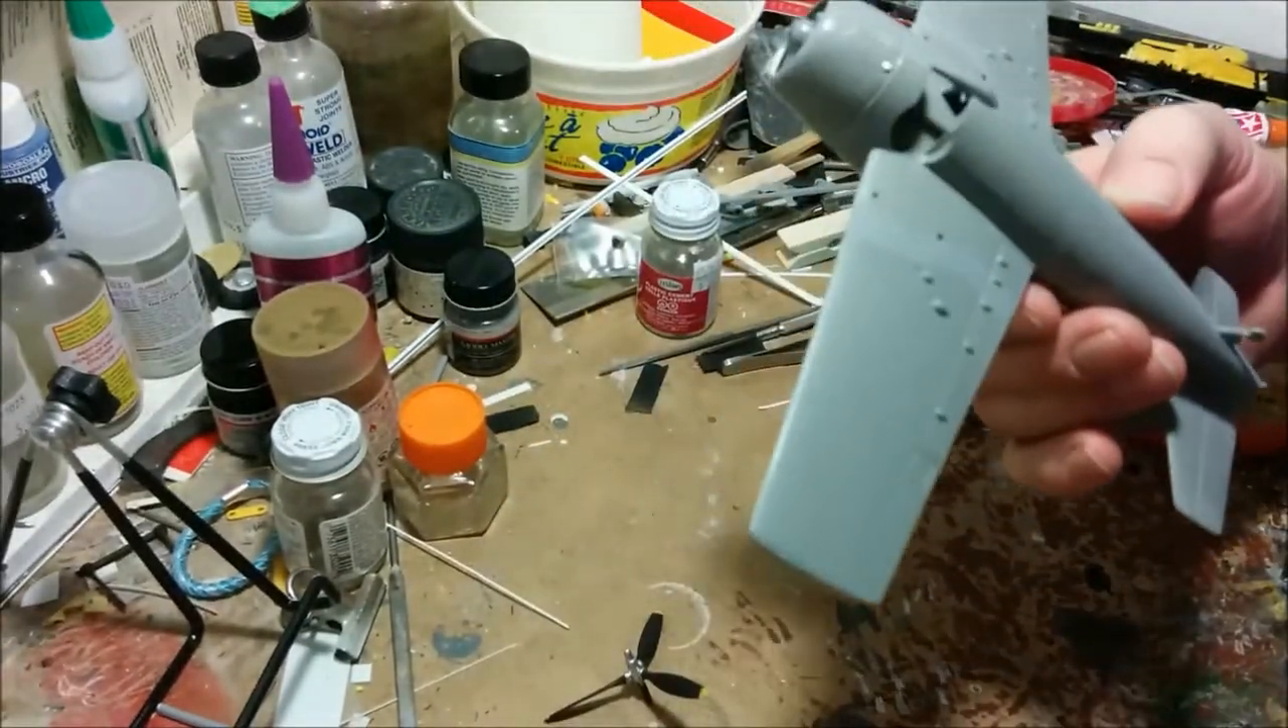The propeller is not permanently in place, but the engine has been installed and the cowling's in place.